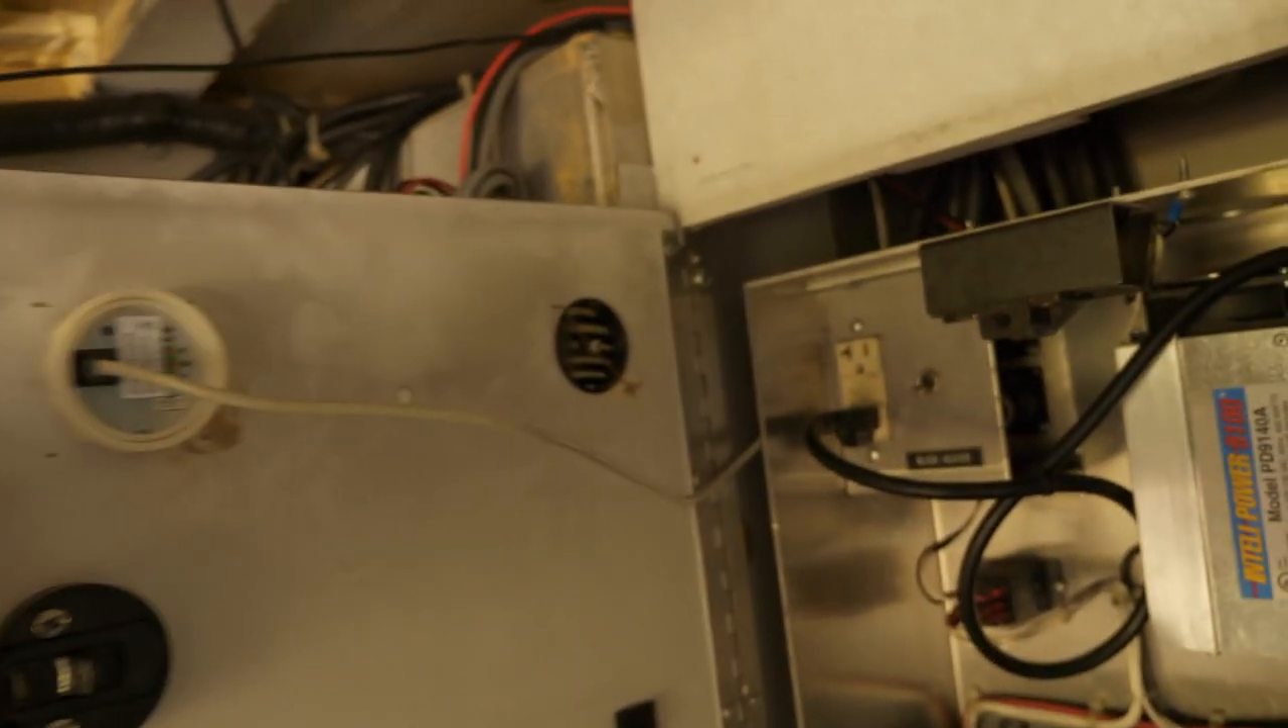So but yeah so this little battery monitor just perfectly happened to fit in one of these vent holes.